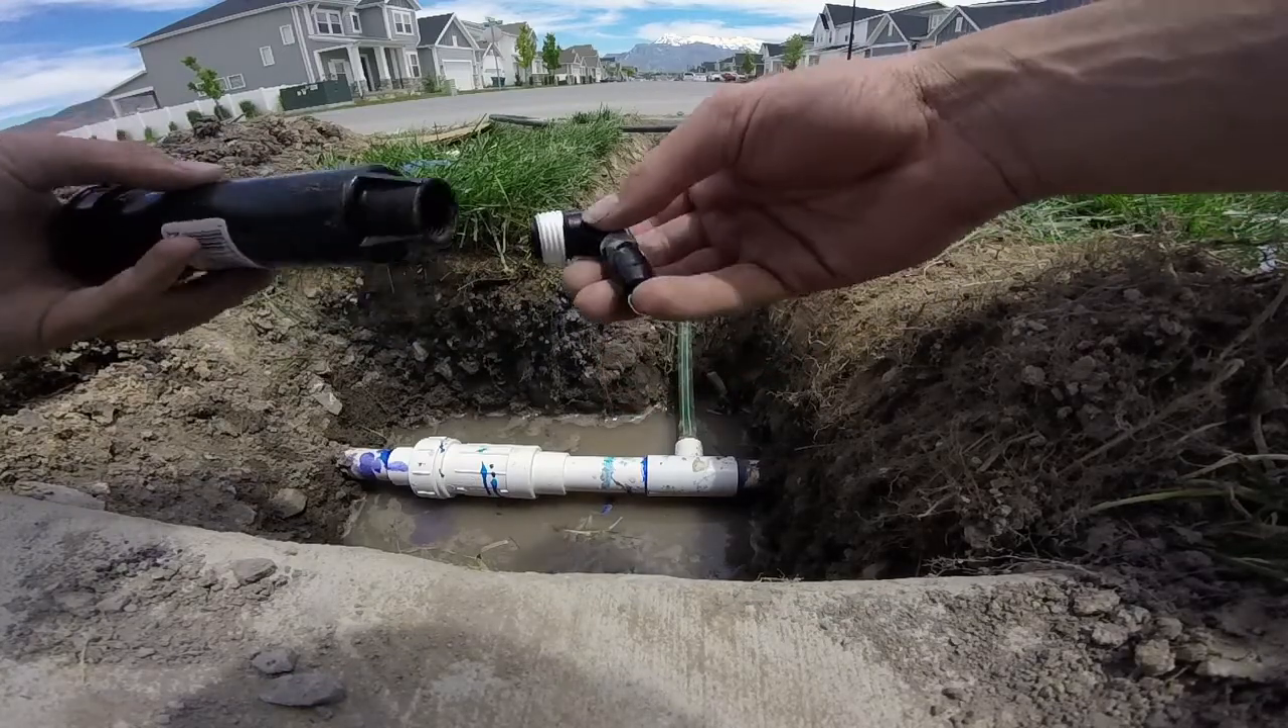I've got my Teflon tape around my barb that's going into the sprinkler.